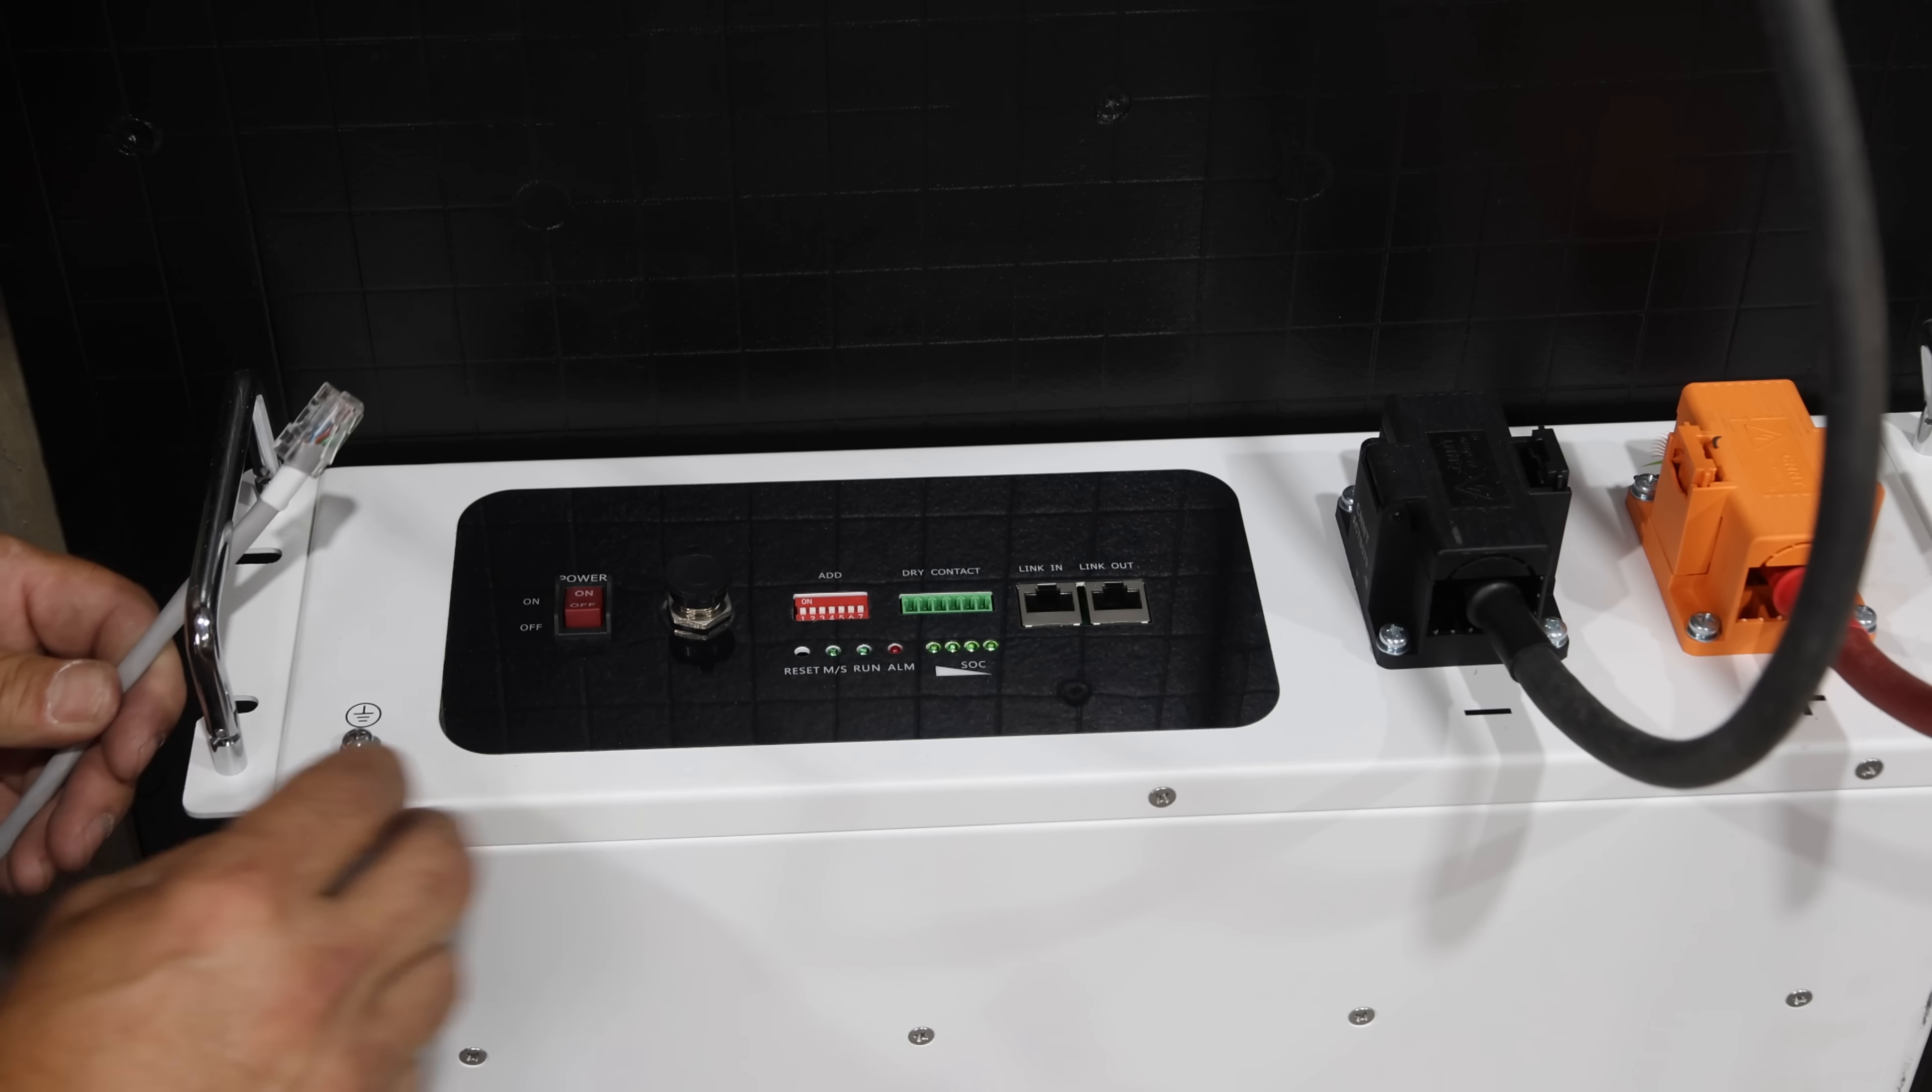All right, I've got the Sungold inverter, got it all wired up now, so I still need to put in the battery communication cable.